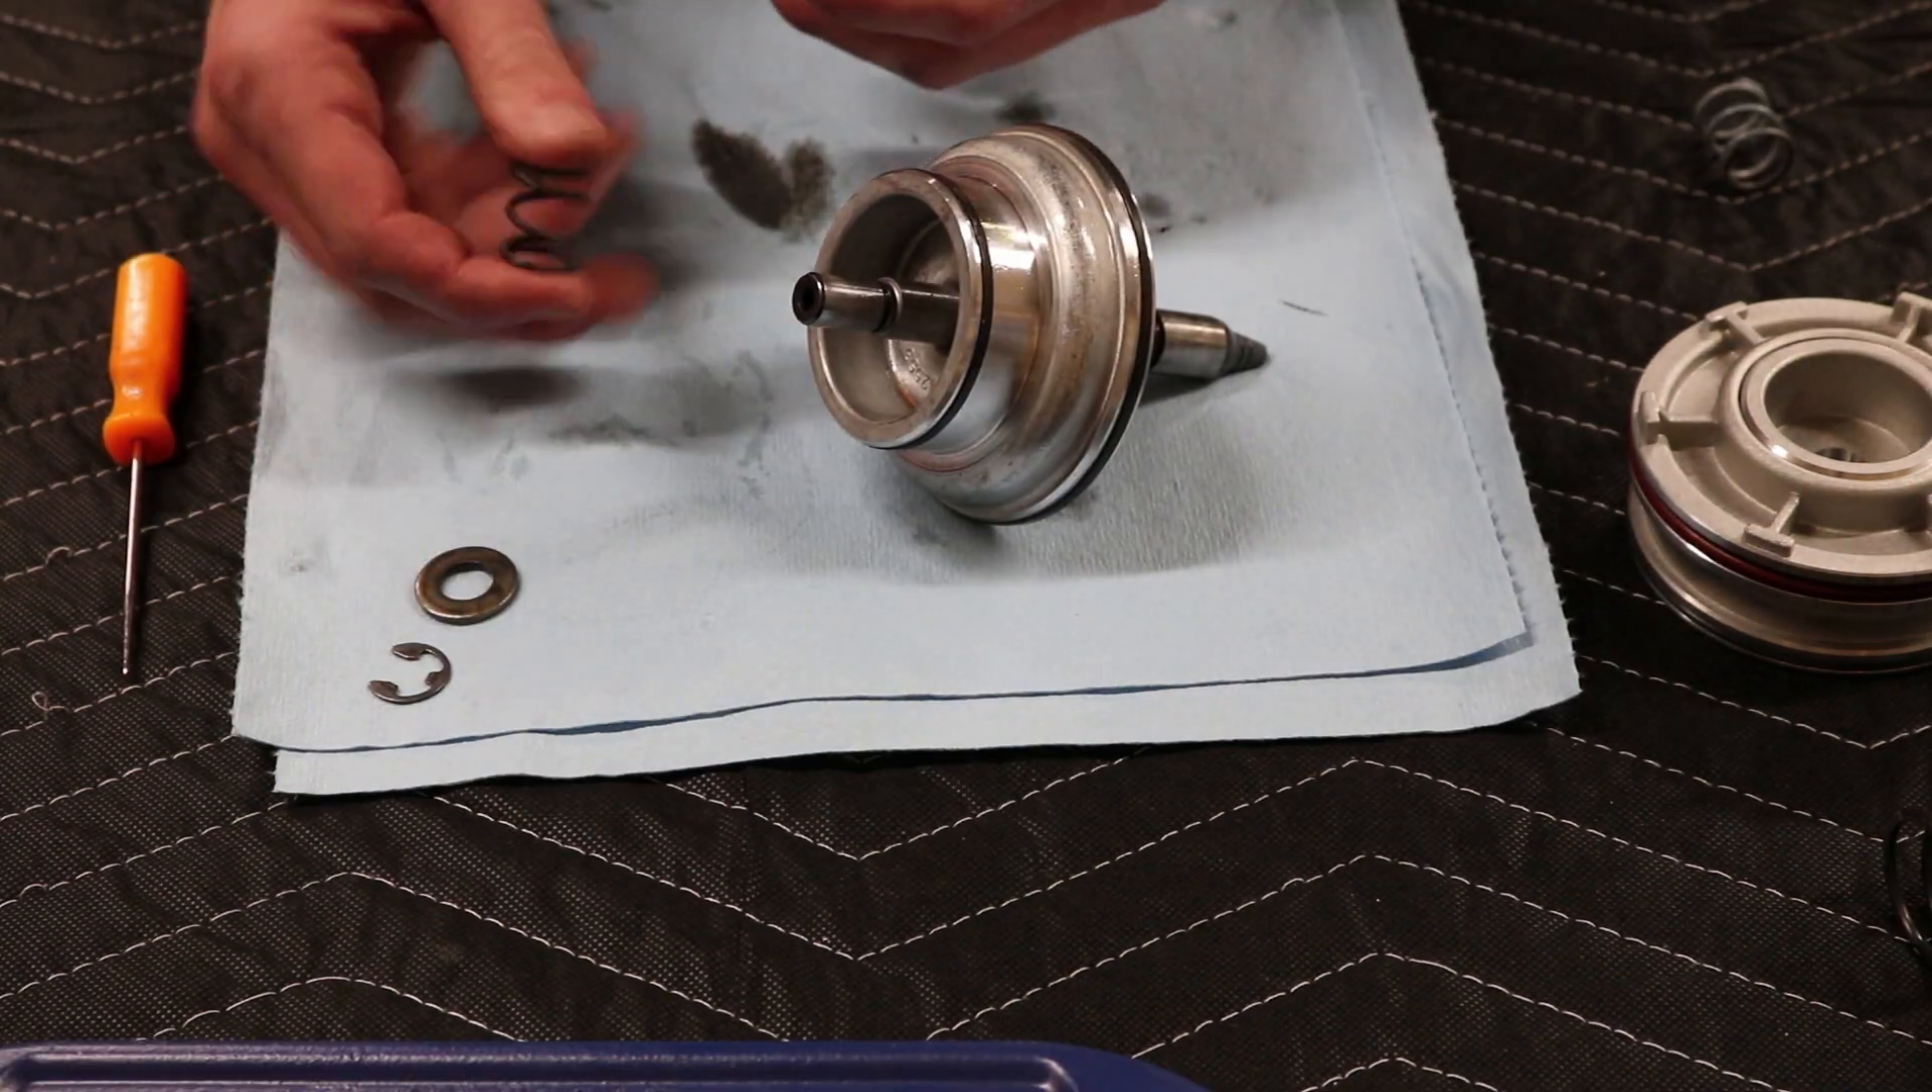So I got the c-clip off.